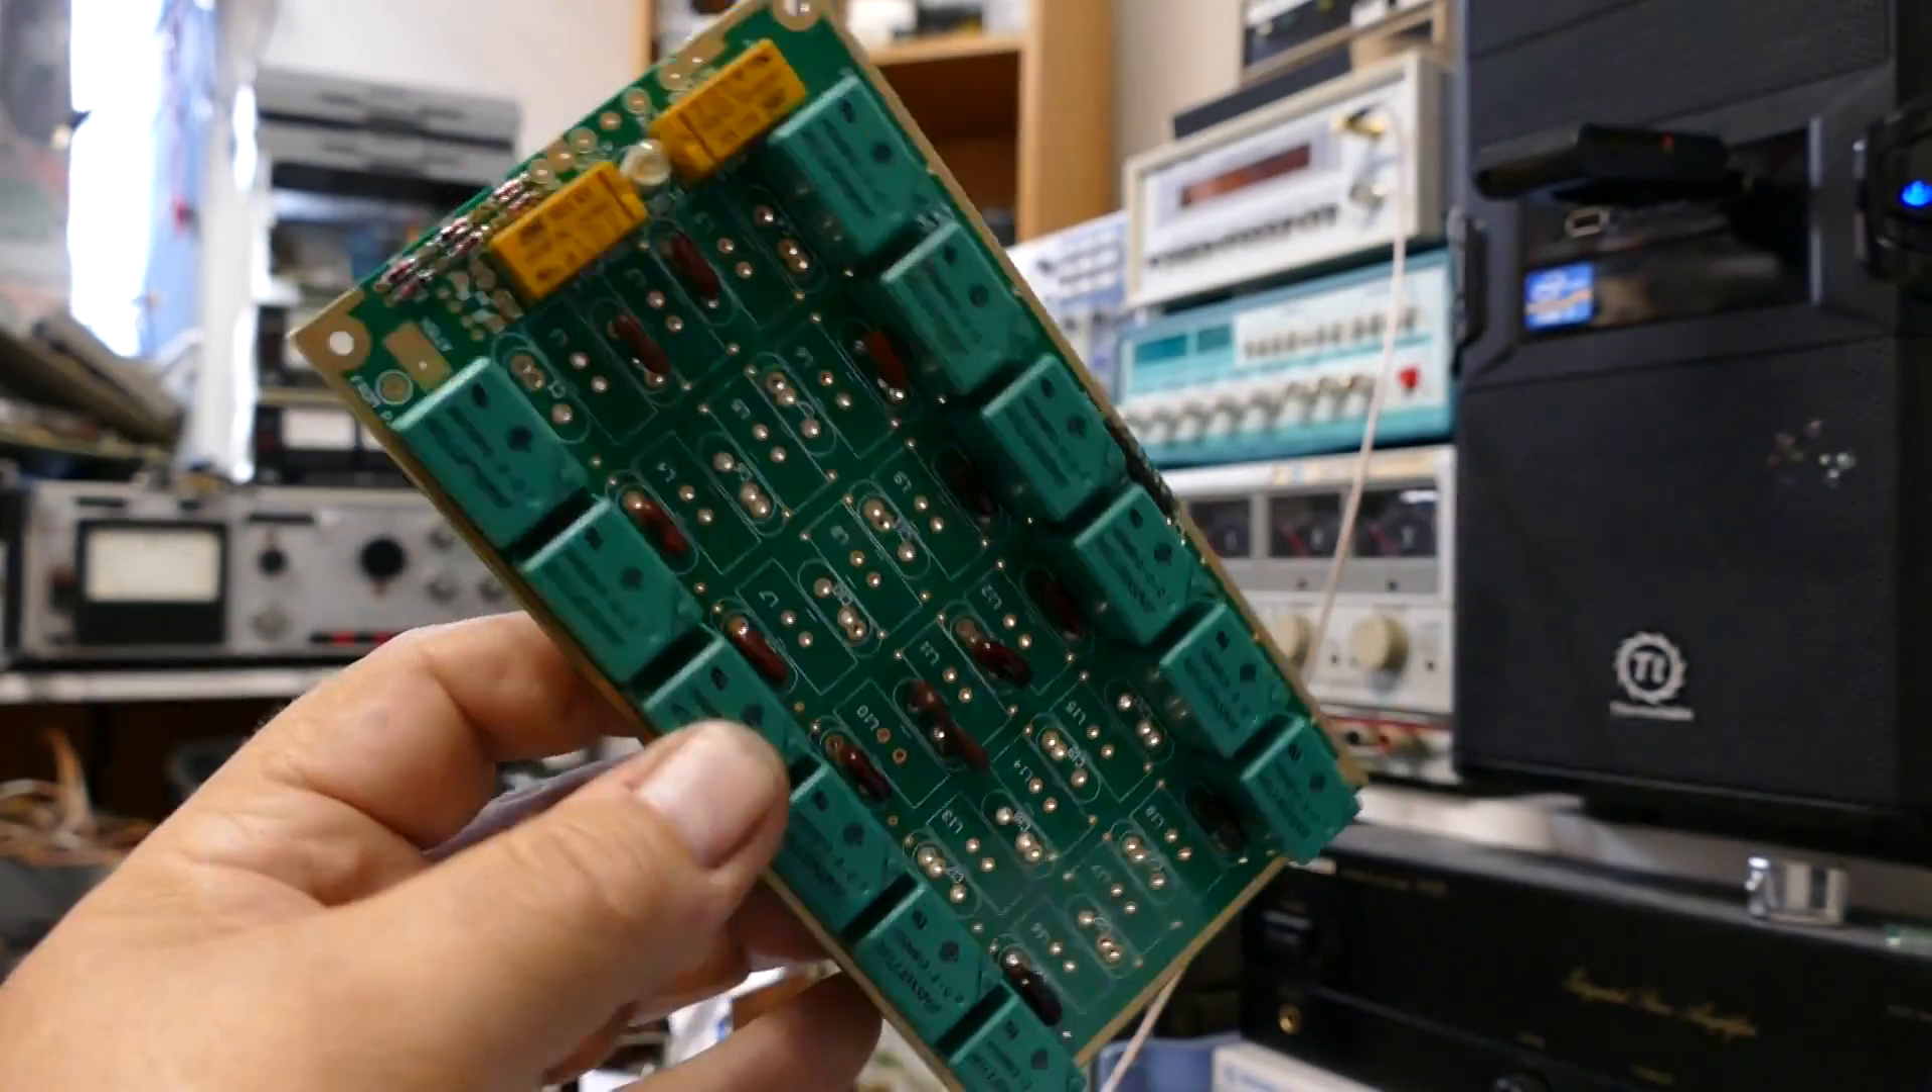The board is got all the relays on it and most of the silver mica capacitors. But it's still missing all the all the inductors.